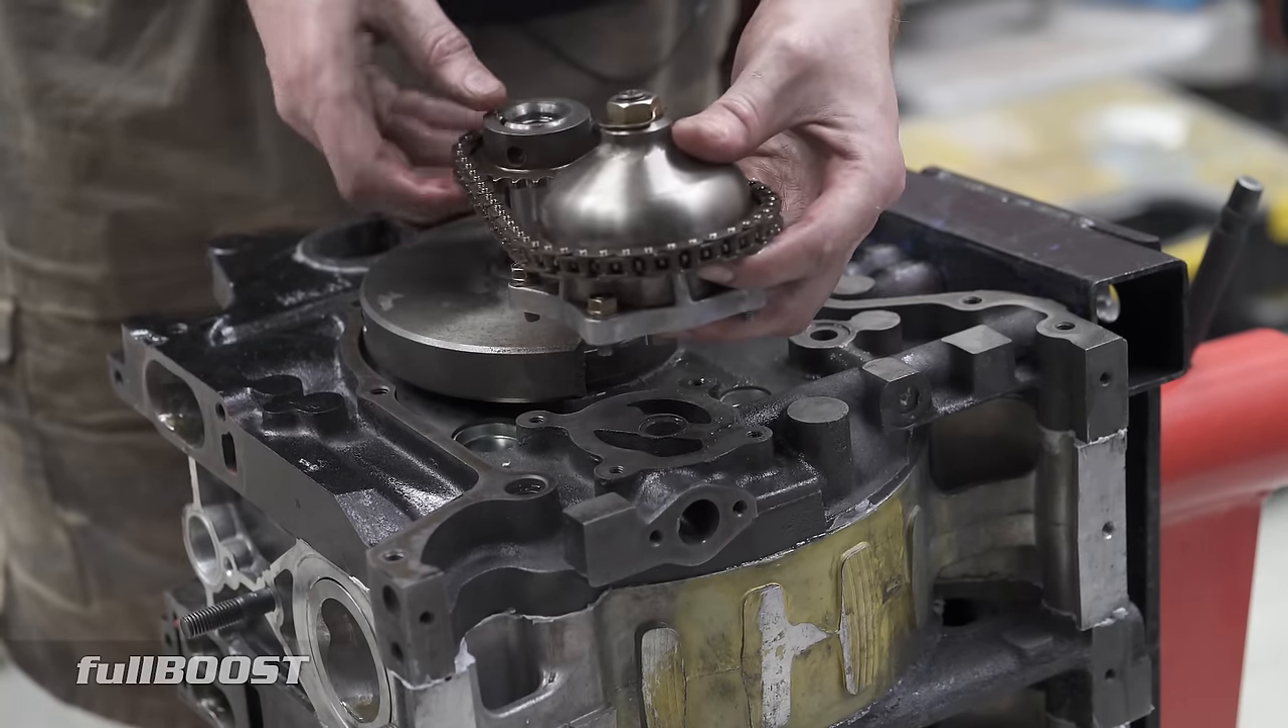Got the pump all assembled in one piece, got the chain on.